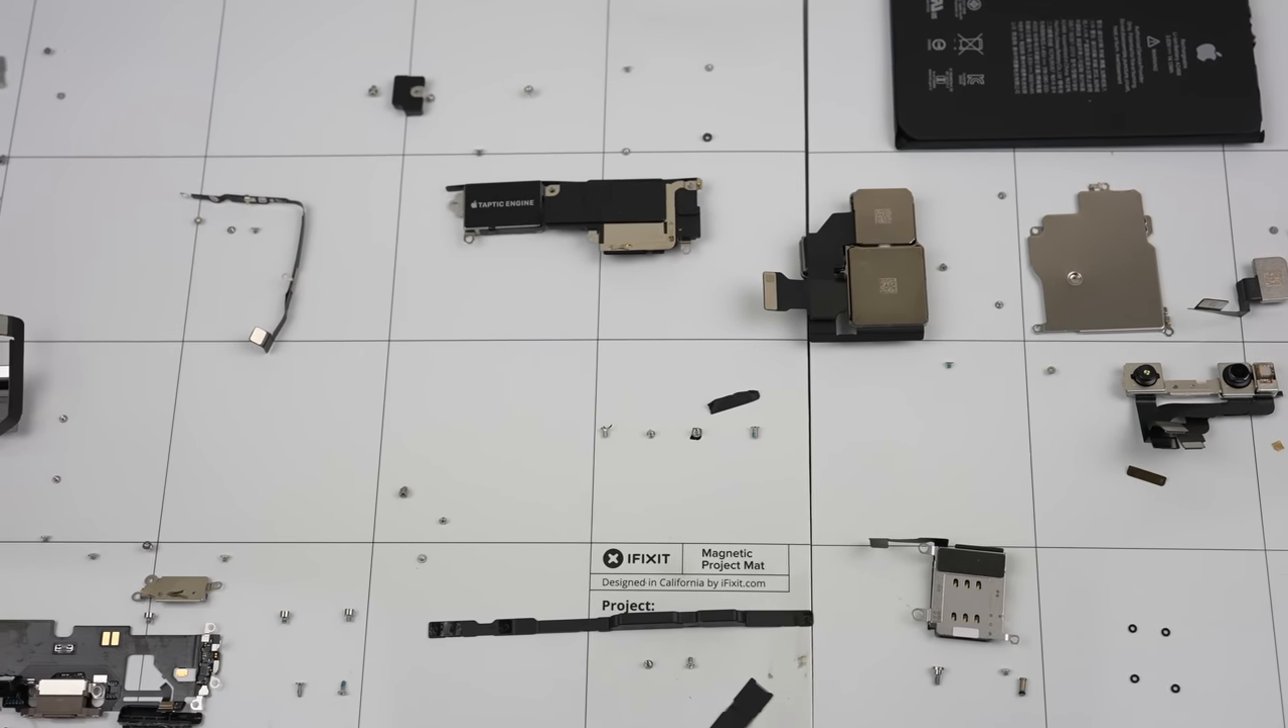And with that, we've now fully disassembled the iPhone 12 Pro Max.